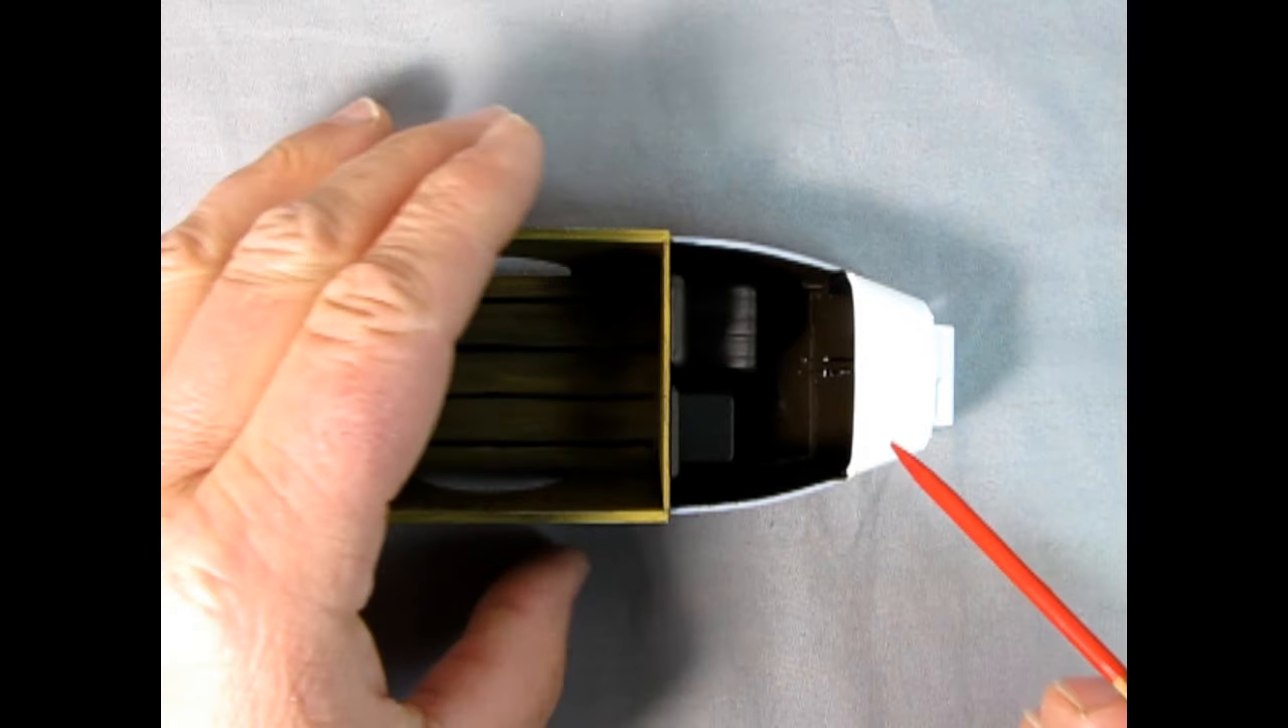Here we have the body after I crazy glued the cowl on and it's really a combination of crazy glue and testers model cement.